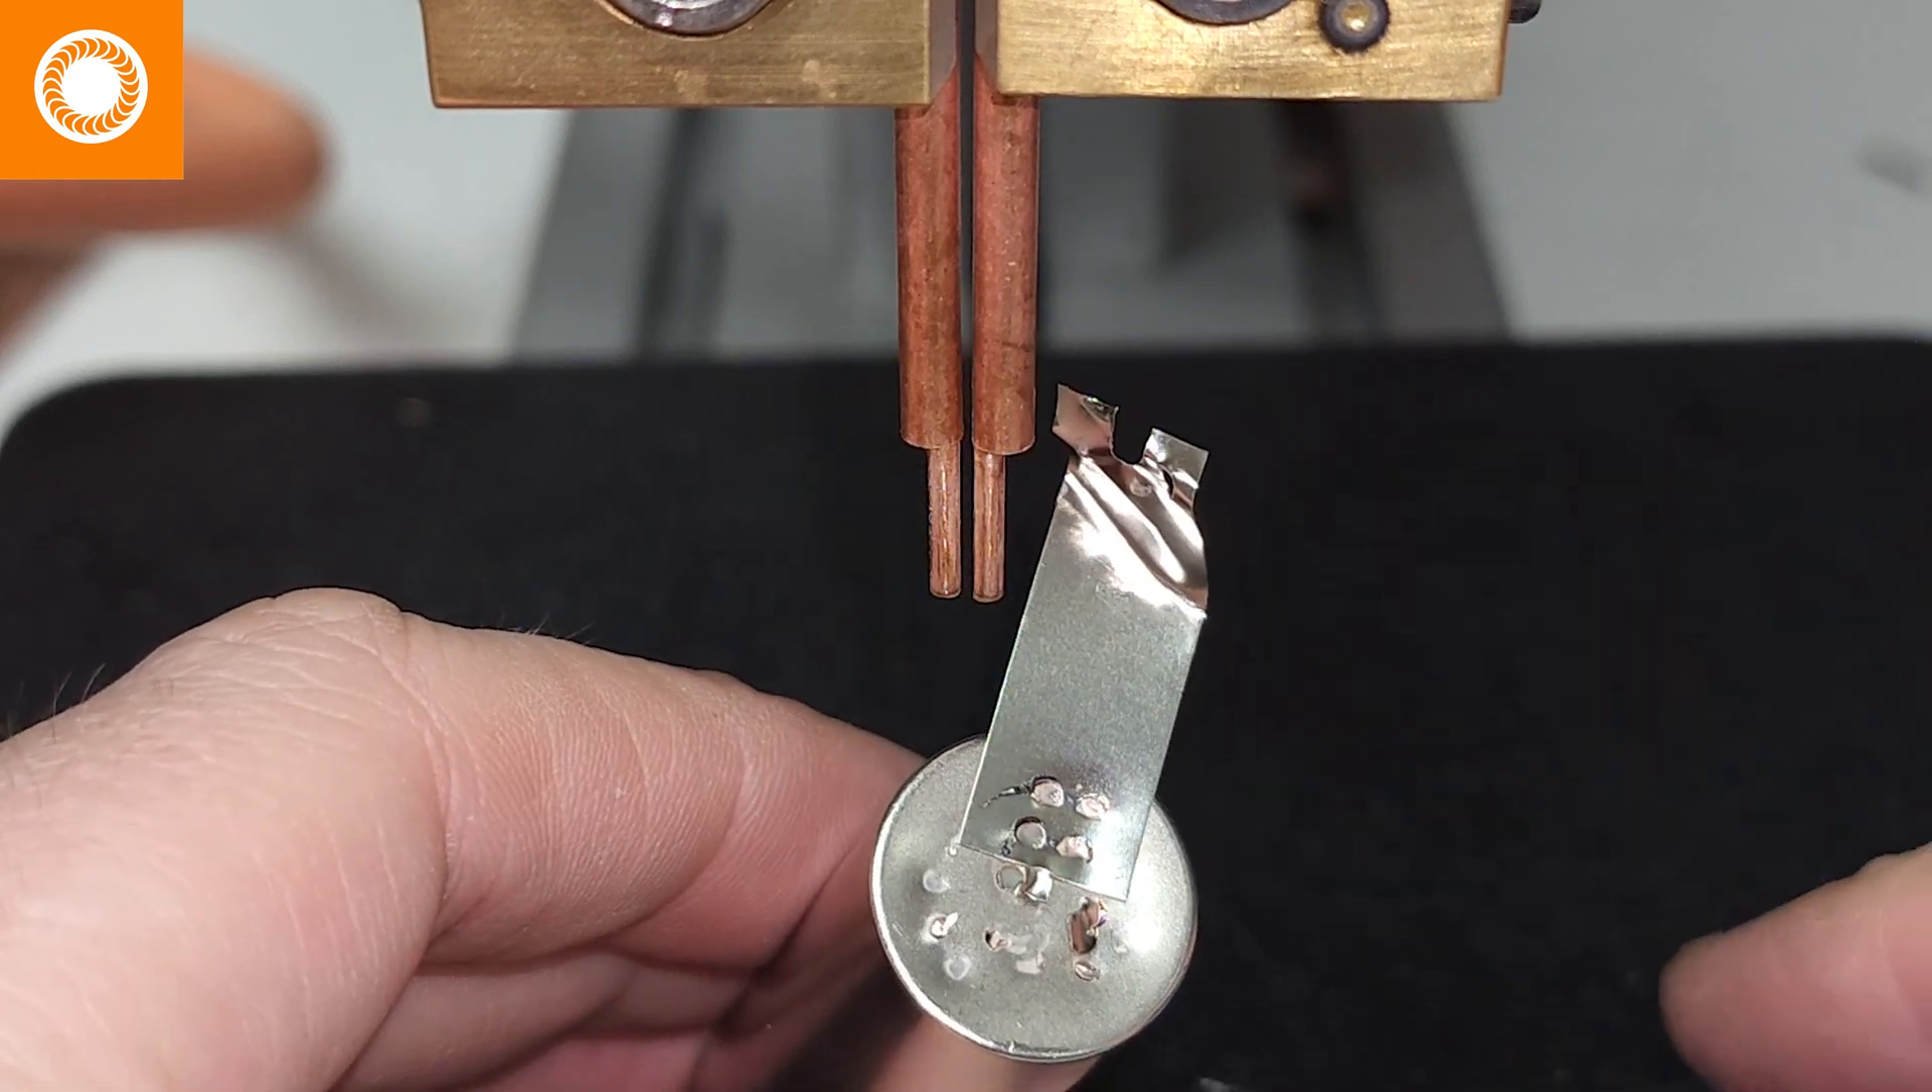And then I got two sets of welds as a redundancy just in case the first one, for whatever reason, fails.